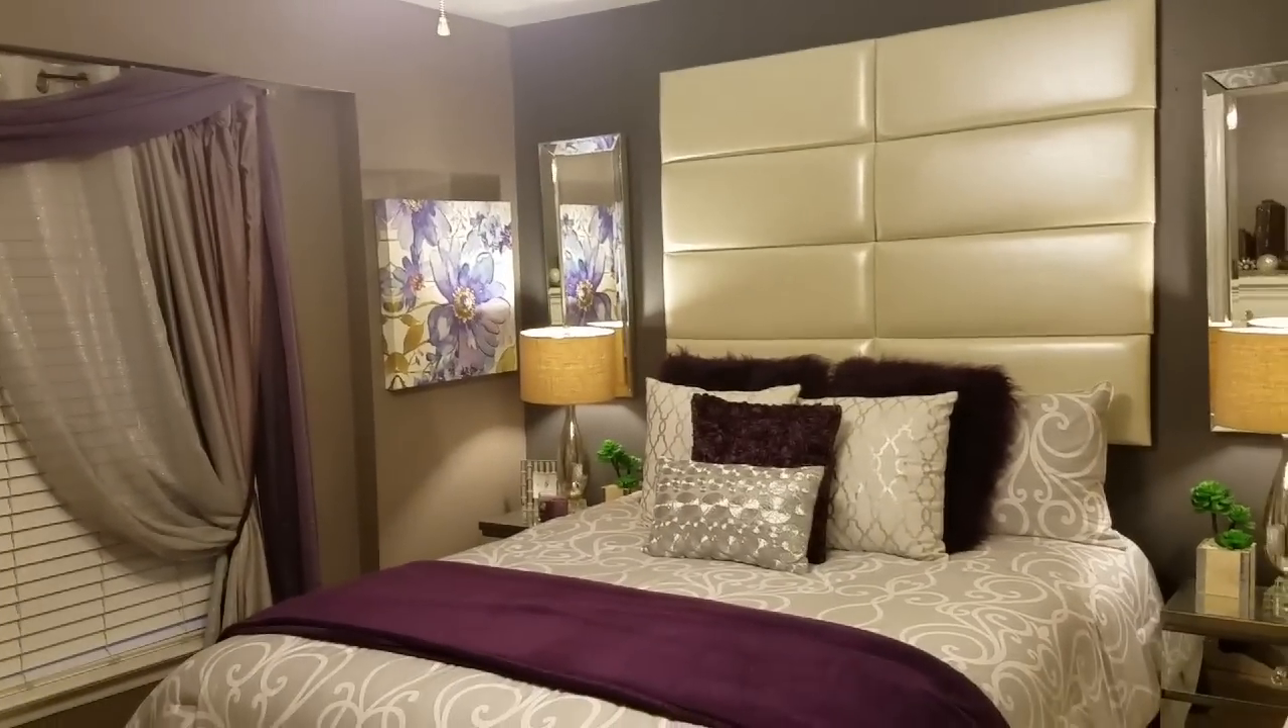So this is the finished look of the panels that was placed up of course by me.